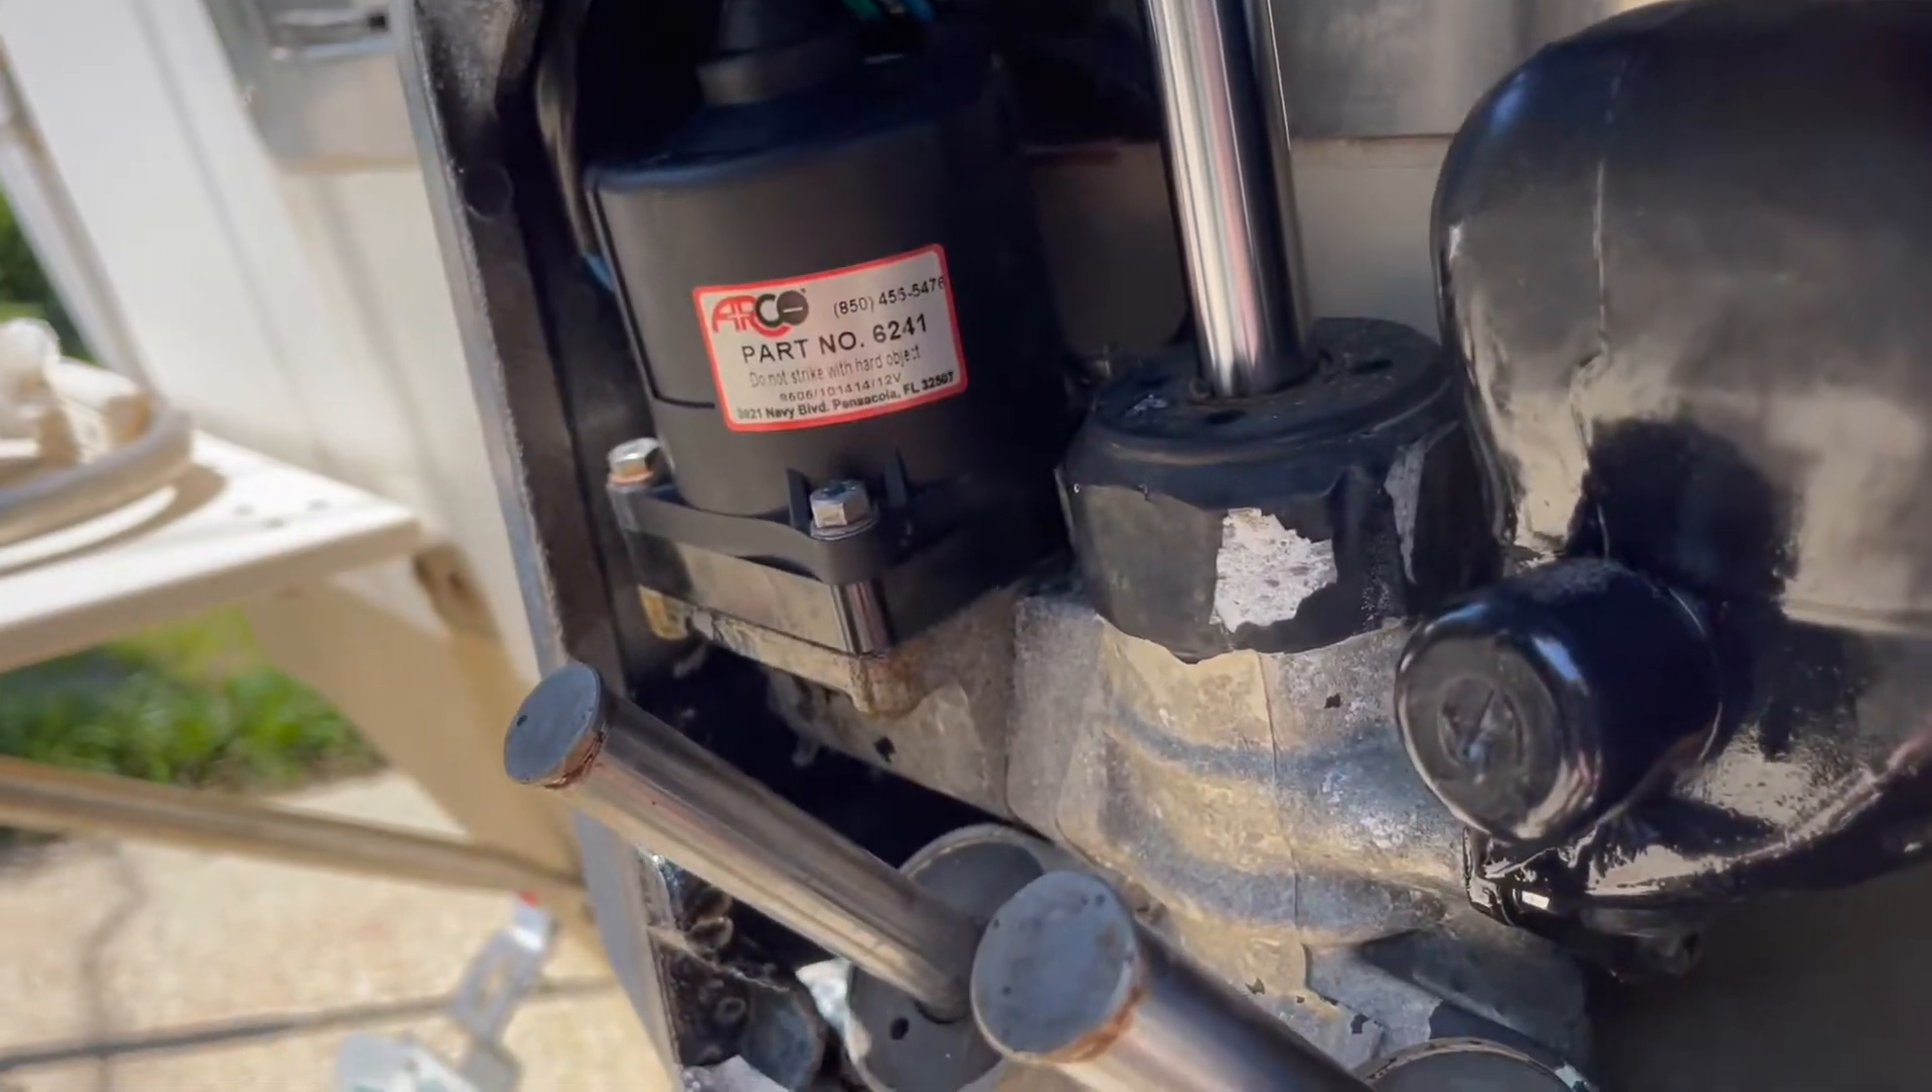So as you can see we got our tilt trim motor installed and operating.